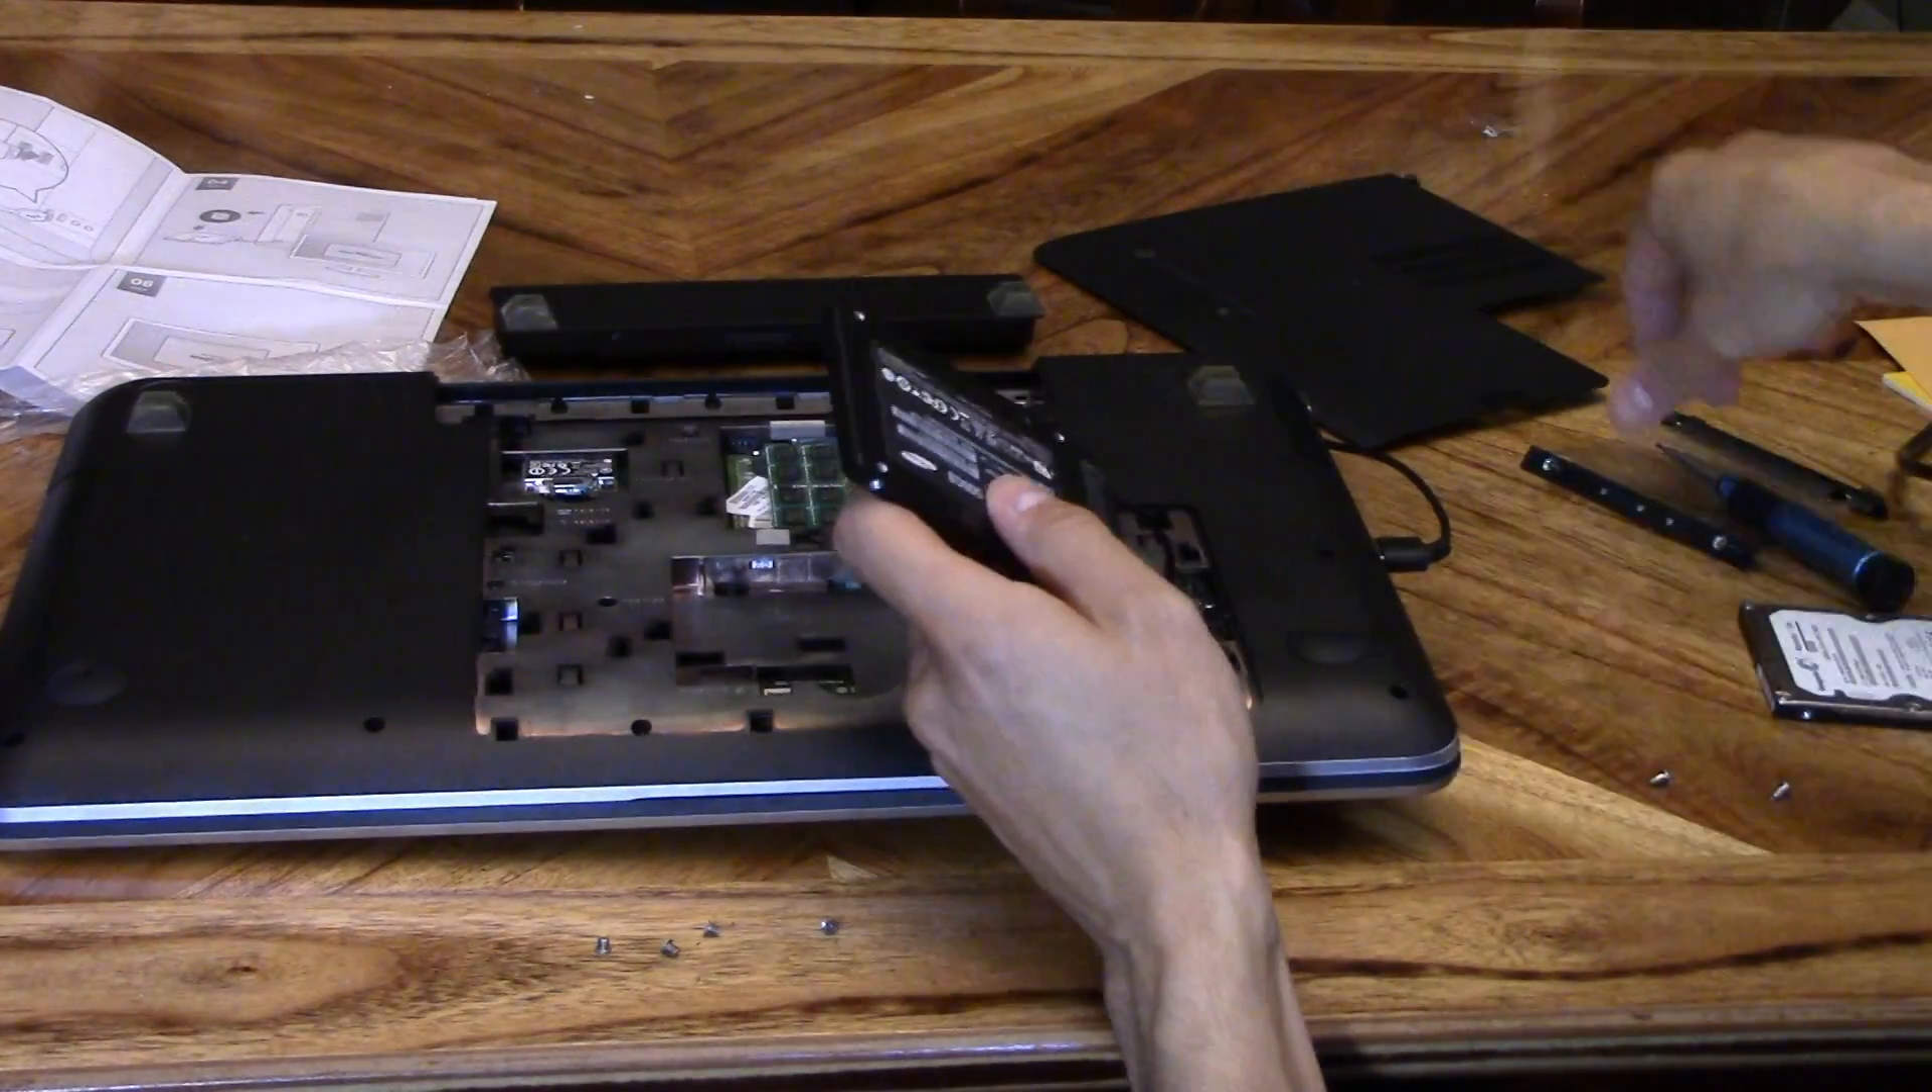Oh, I forgot to put the cover on.